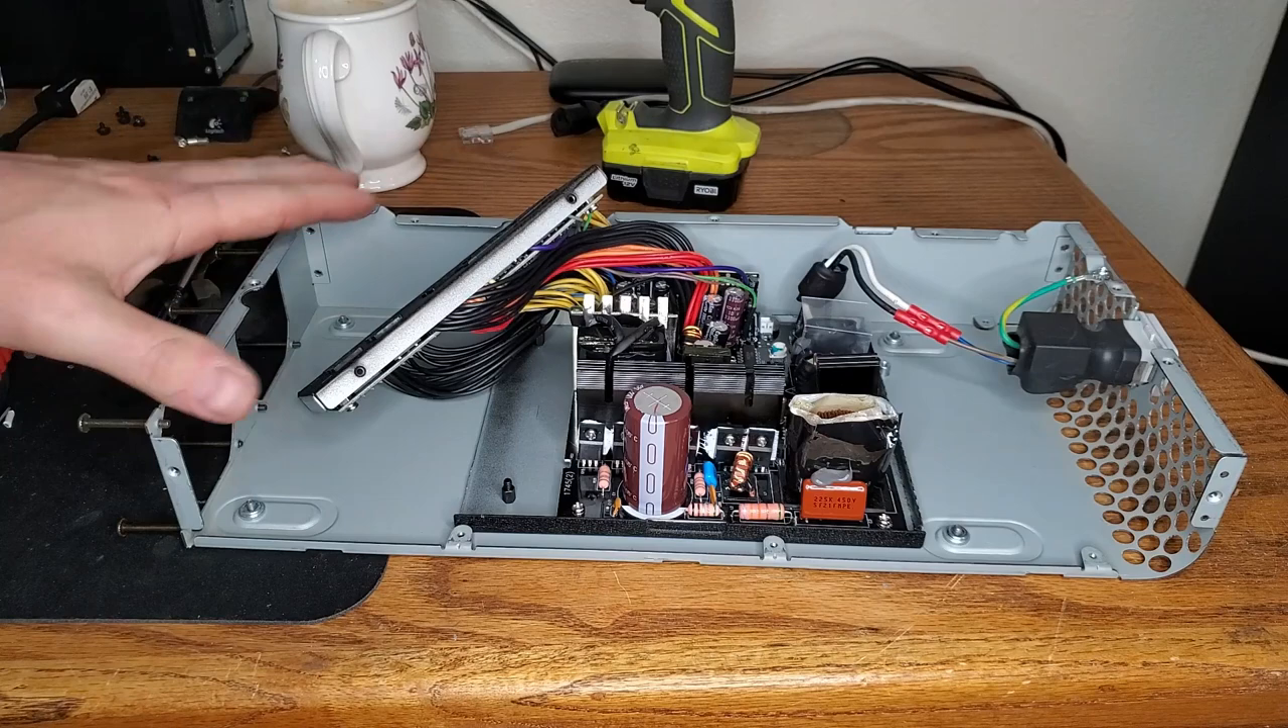All right the power supply guts are mounted into the case.